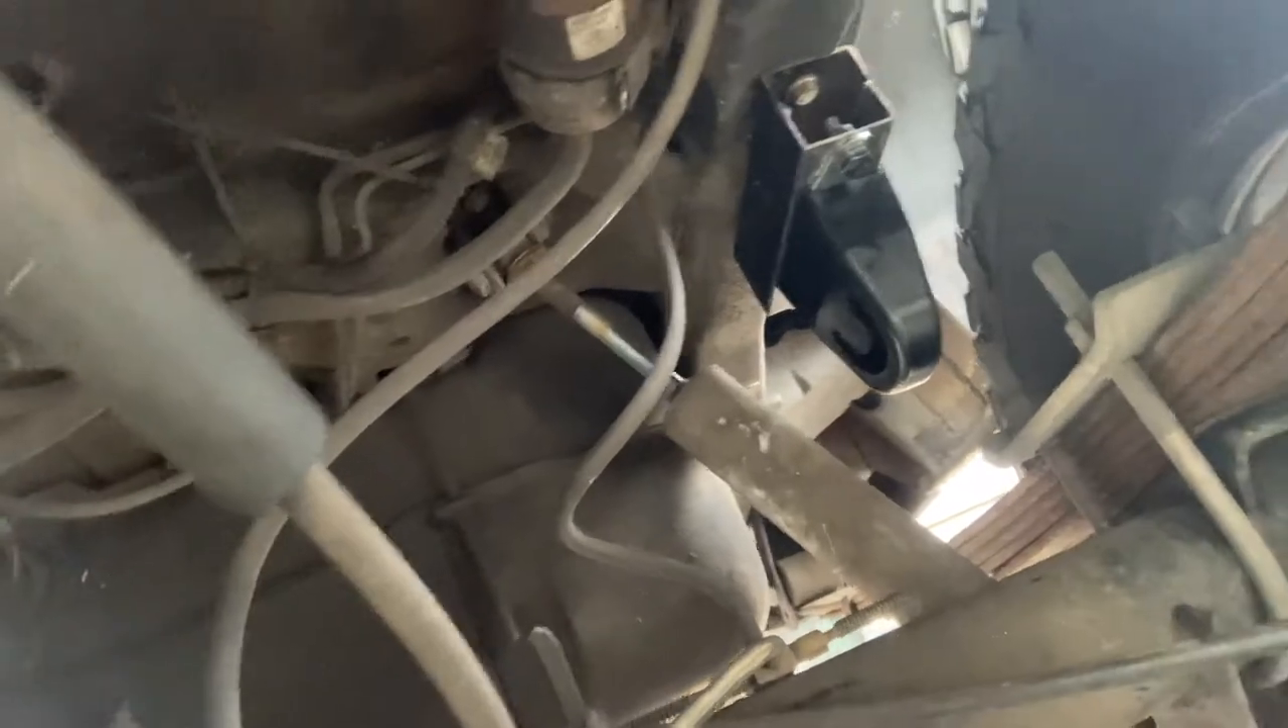New bump stops and the extension brackets are in.